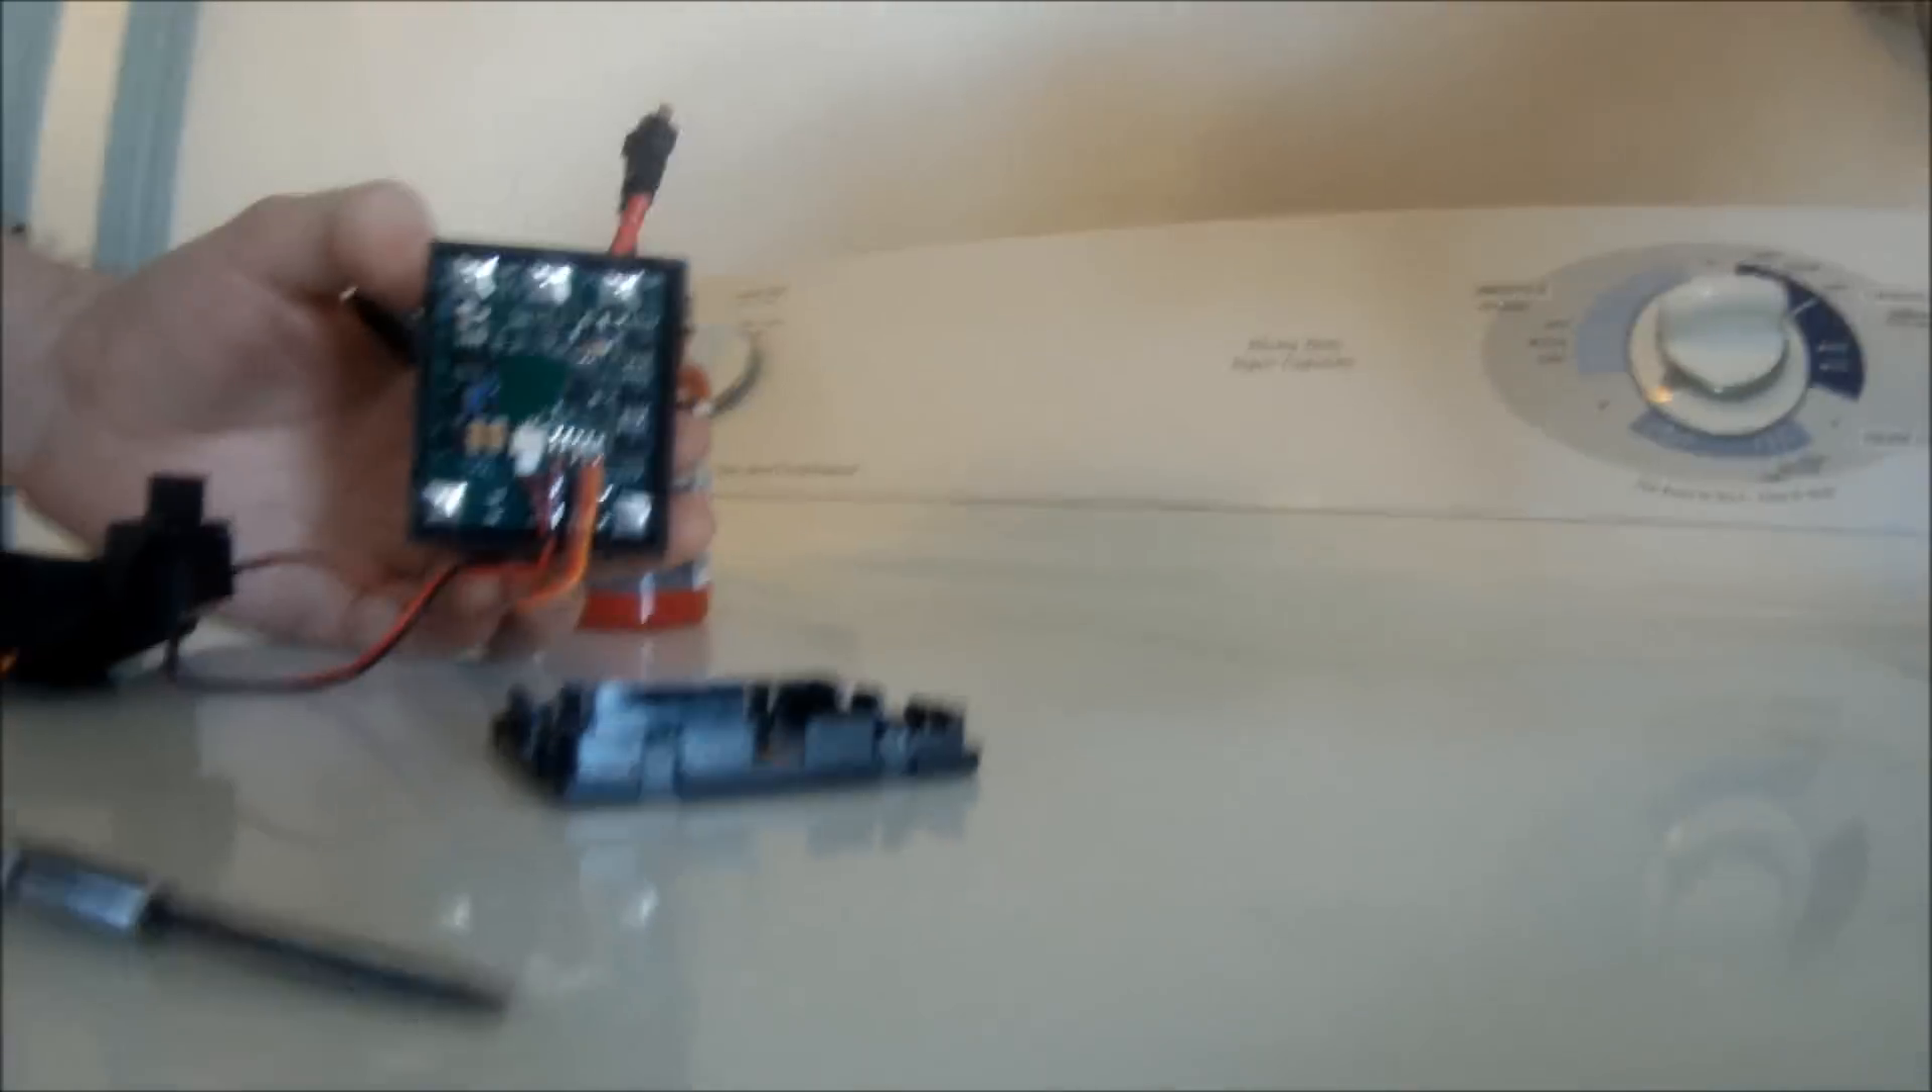See the bottom of the case just pops off like that and you now have your electronics exposed.